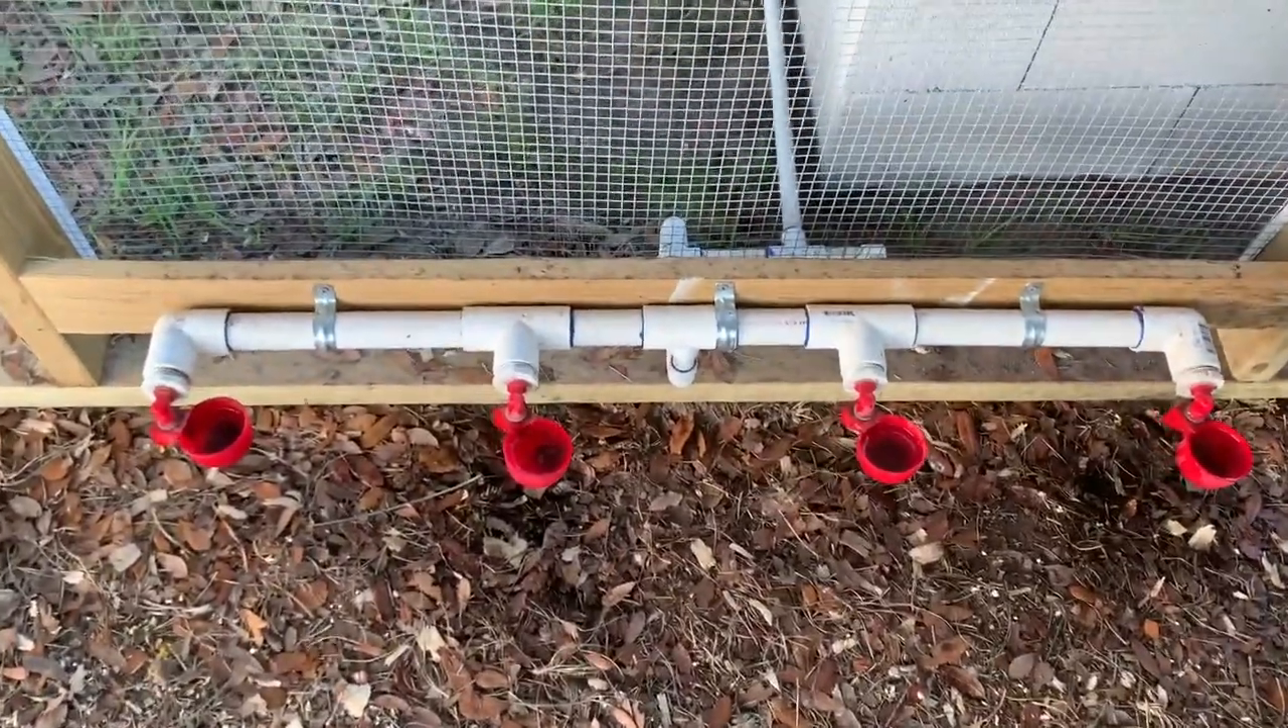So here's the header for the watering system. It's all glued together and installed.